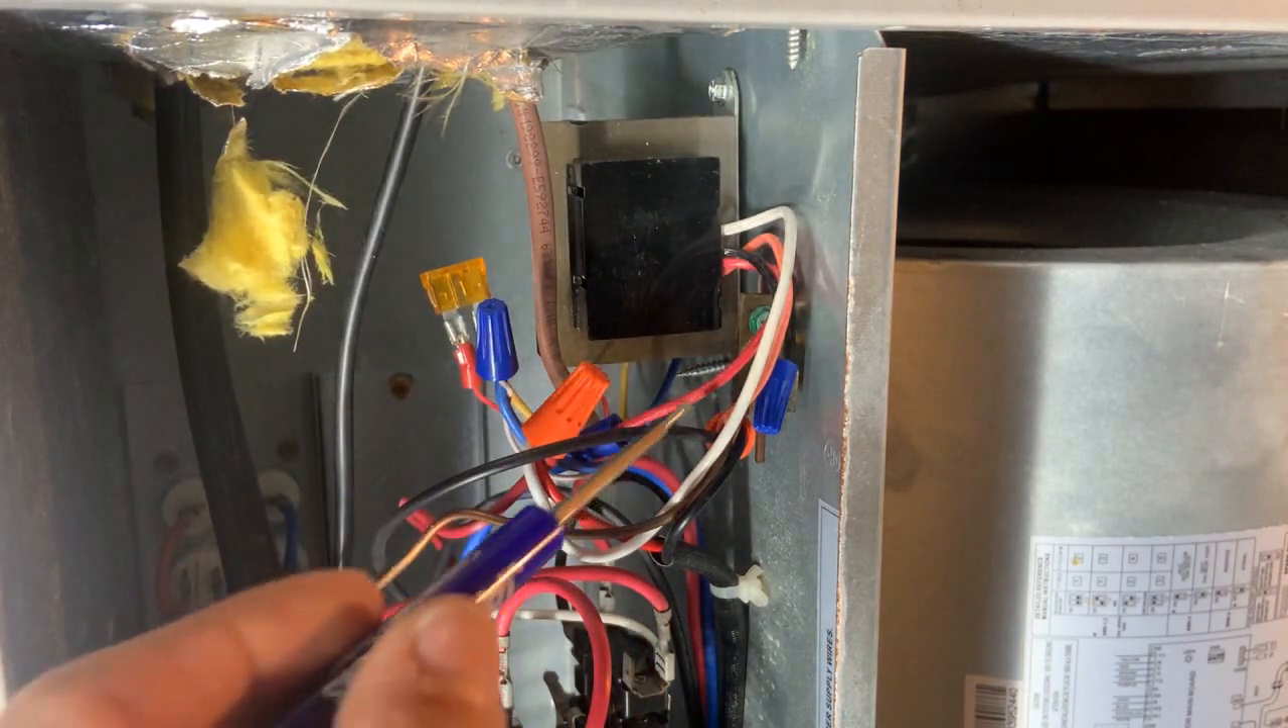We have the transformer mounted here a screw coming from the inside of the cabinet out to kind of hold it in place.